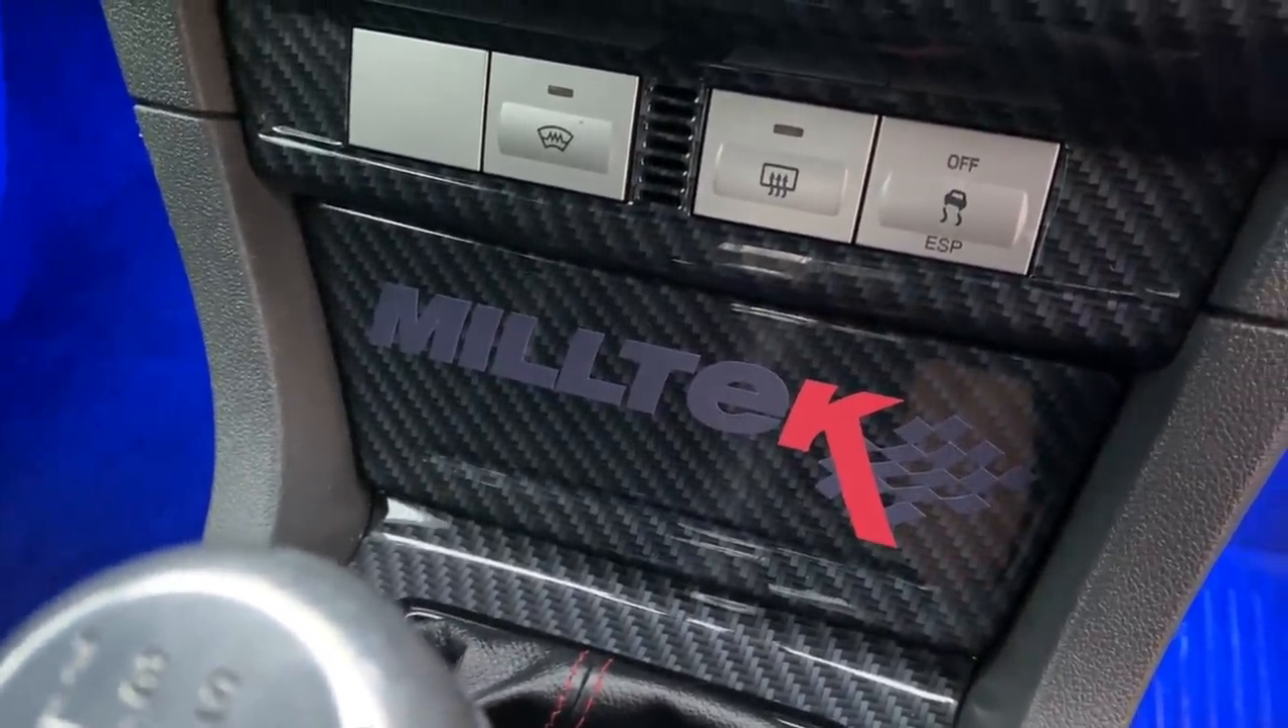I have installed these new buttons. I put a sticker there as well.